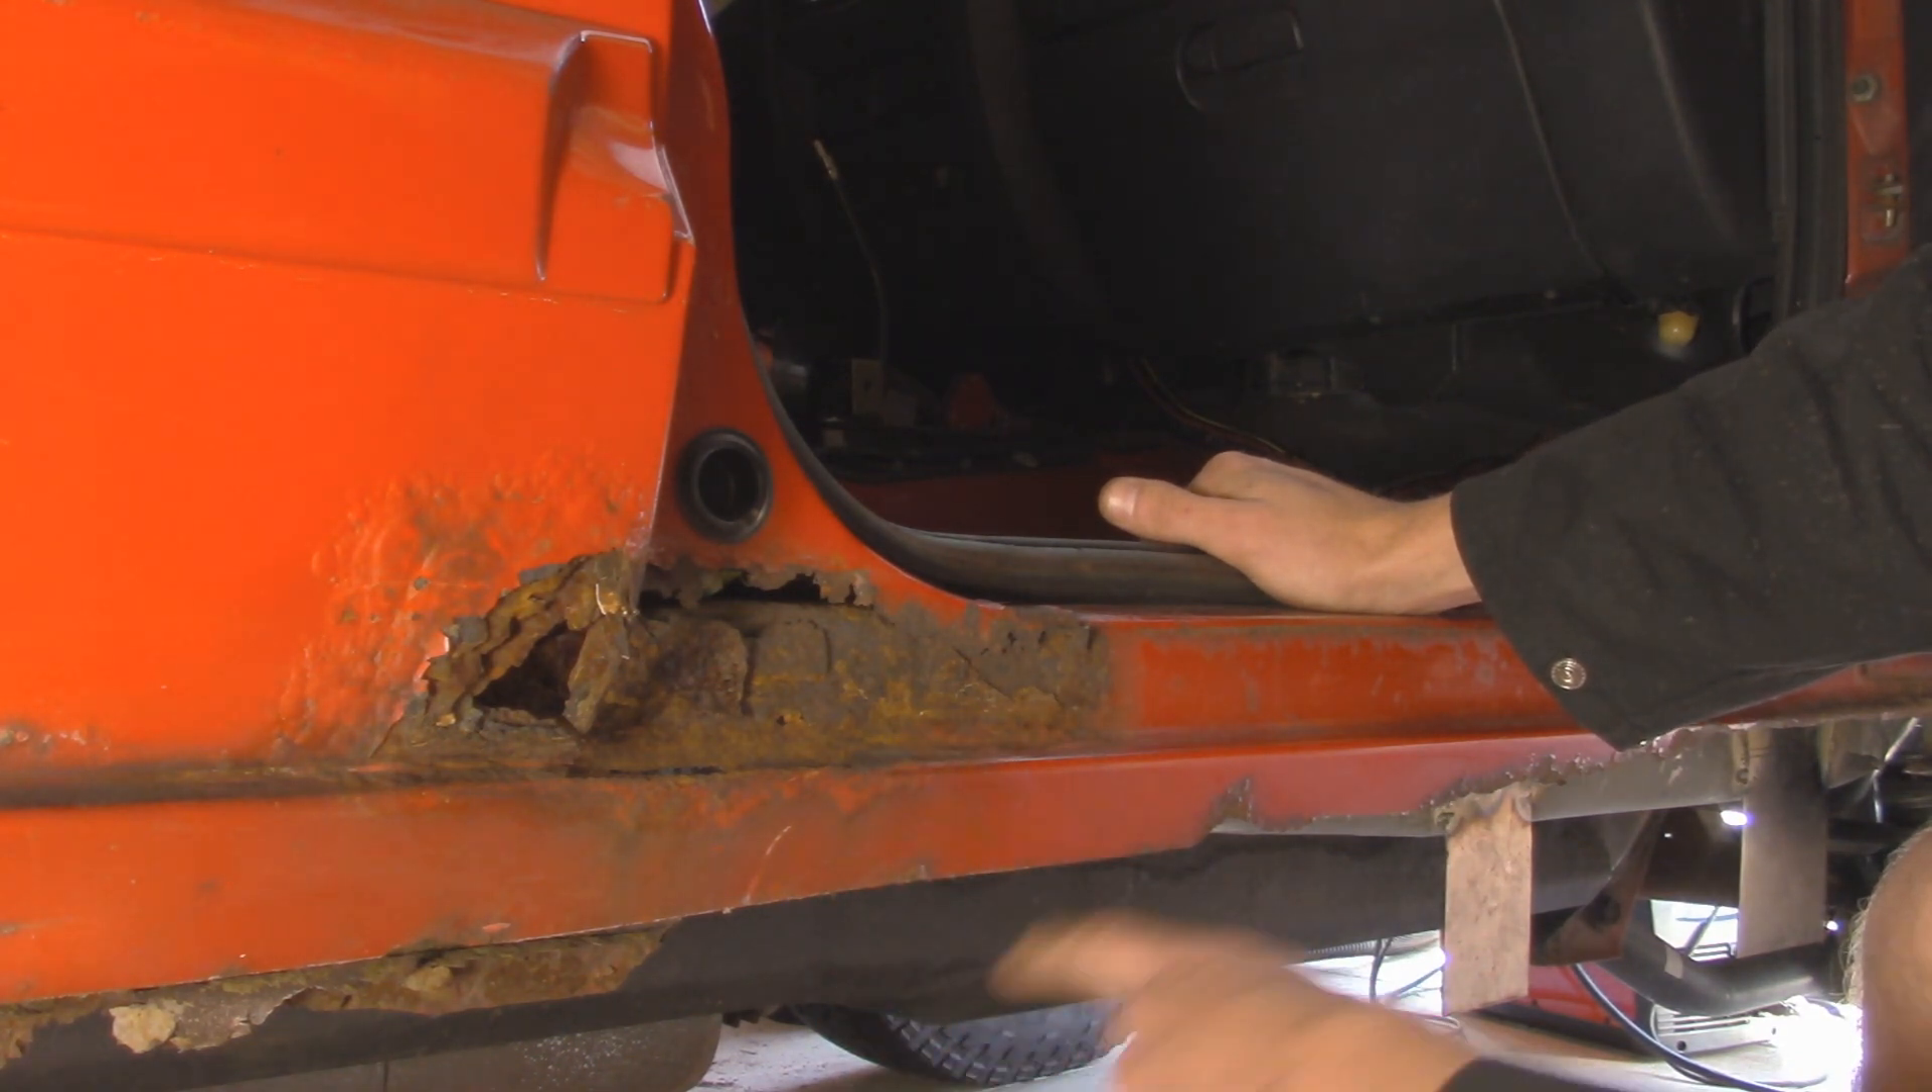But if you guys are all caught up to speed, basically this is where we sit with the old rocker panel. There's not much really held on here.